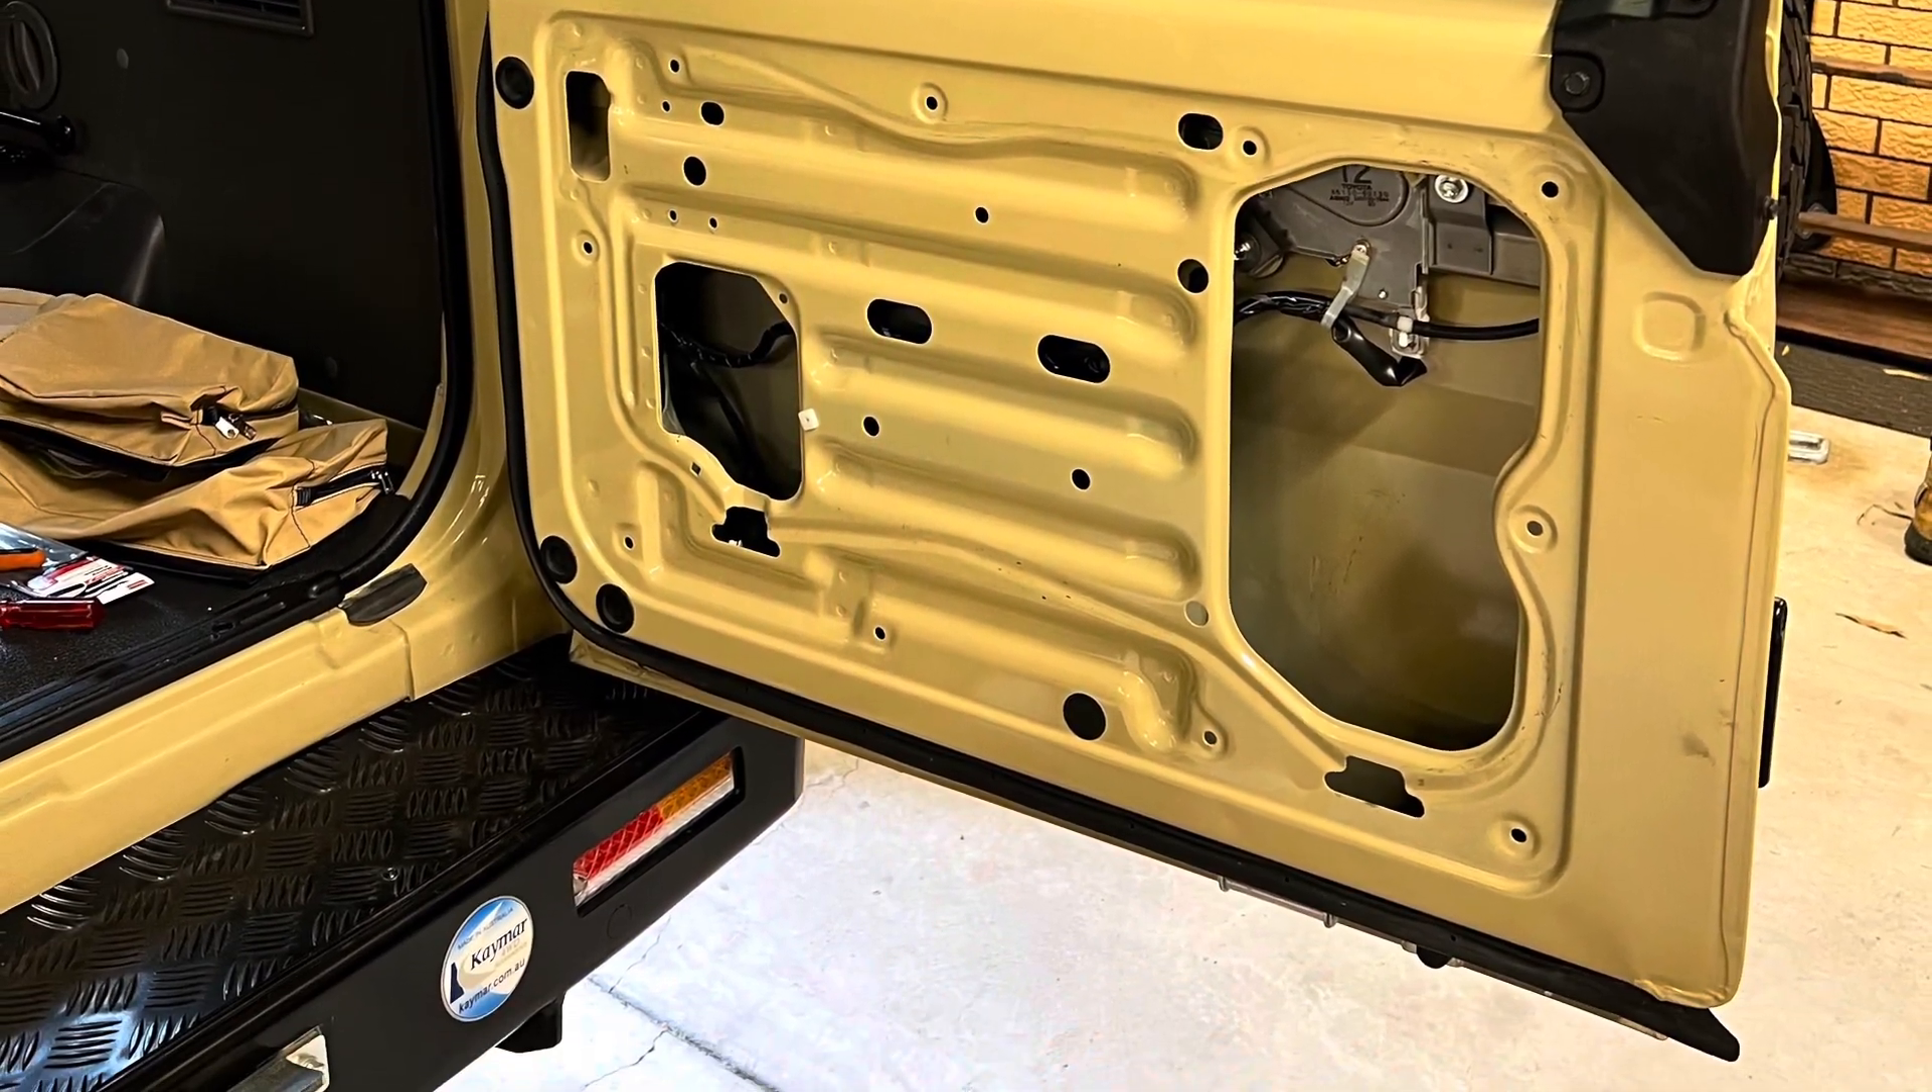So we've removed that door card just exposing that inner door panel.